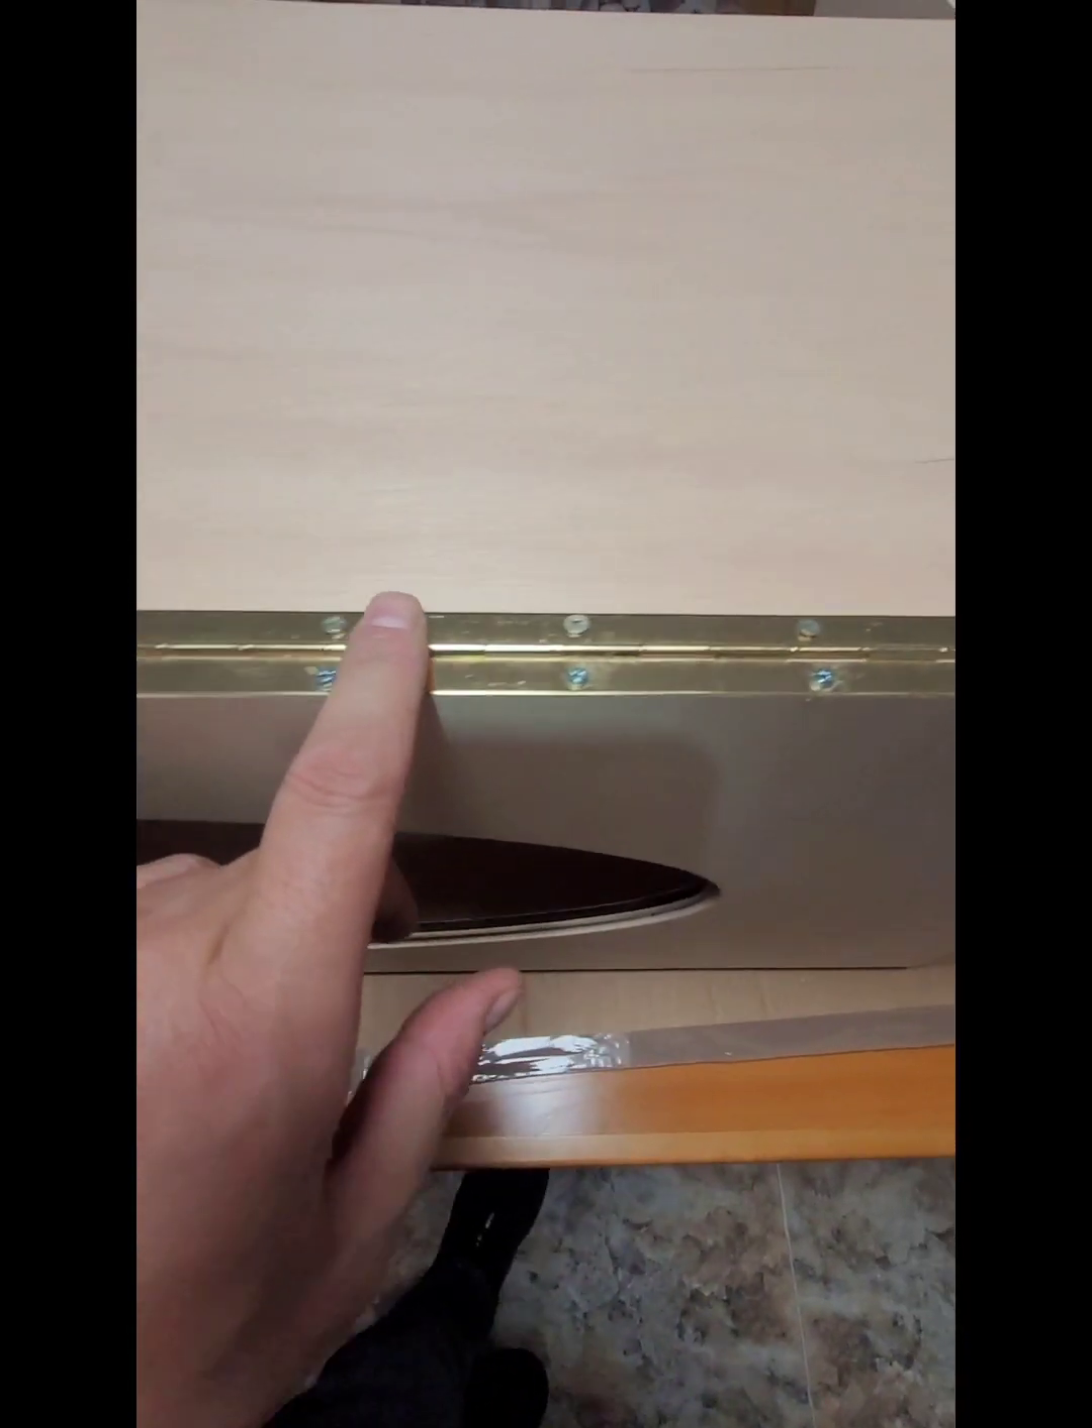Ya tenemos toda la bisagra puesta también aquí.